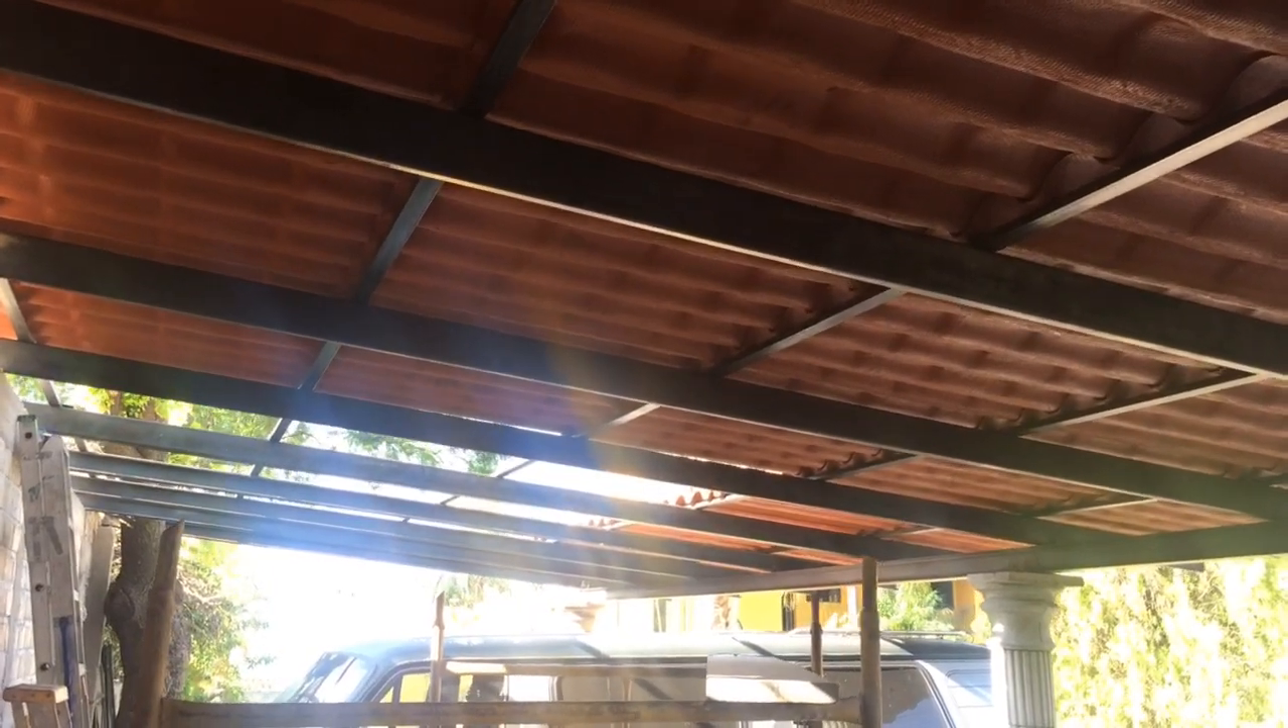Well, they didn't get all of the roof tiles put up there, but they made some serious progress.